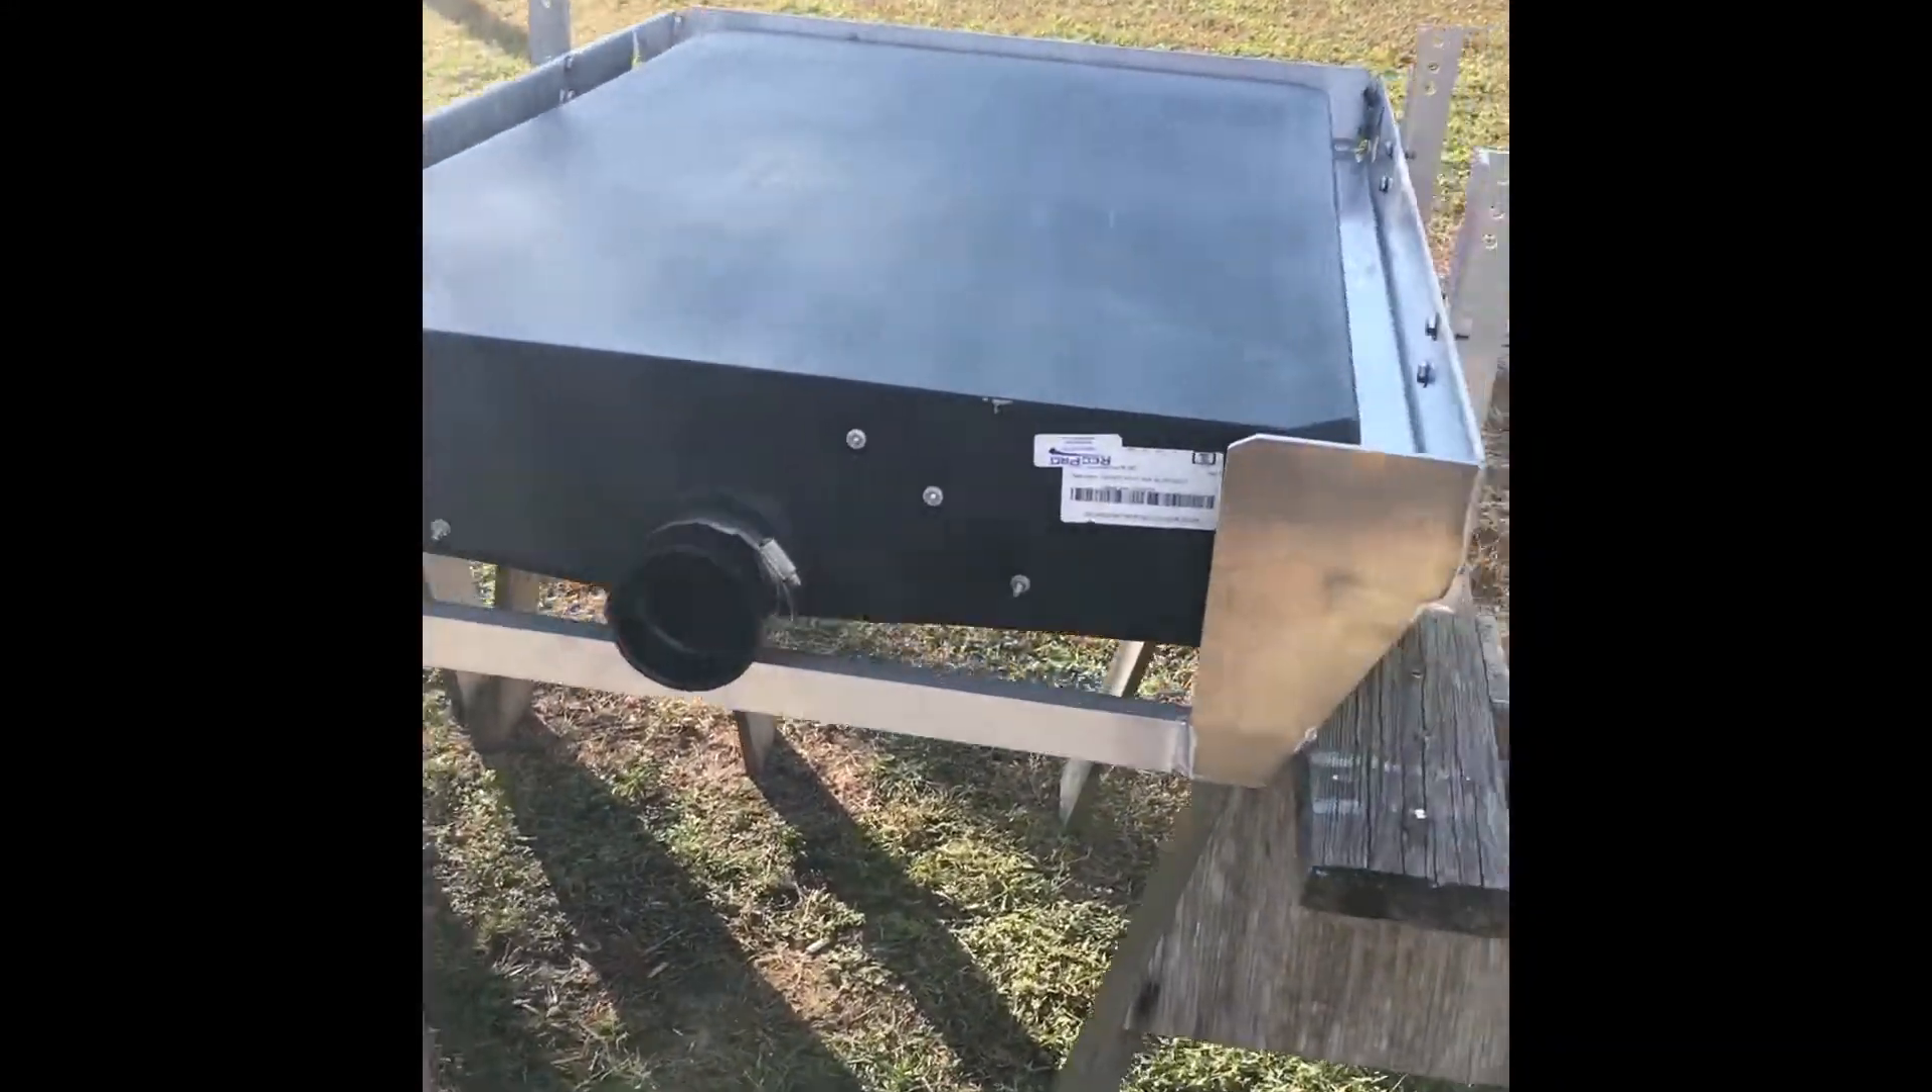Okay, there's my black water tanks, sitting in their cradles.